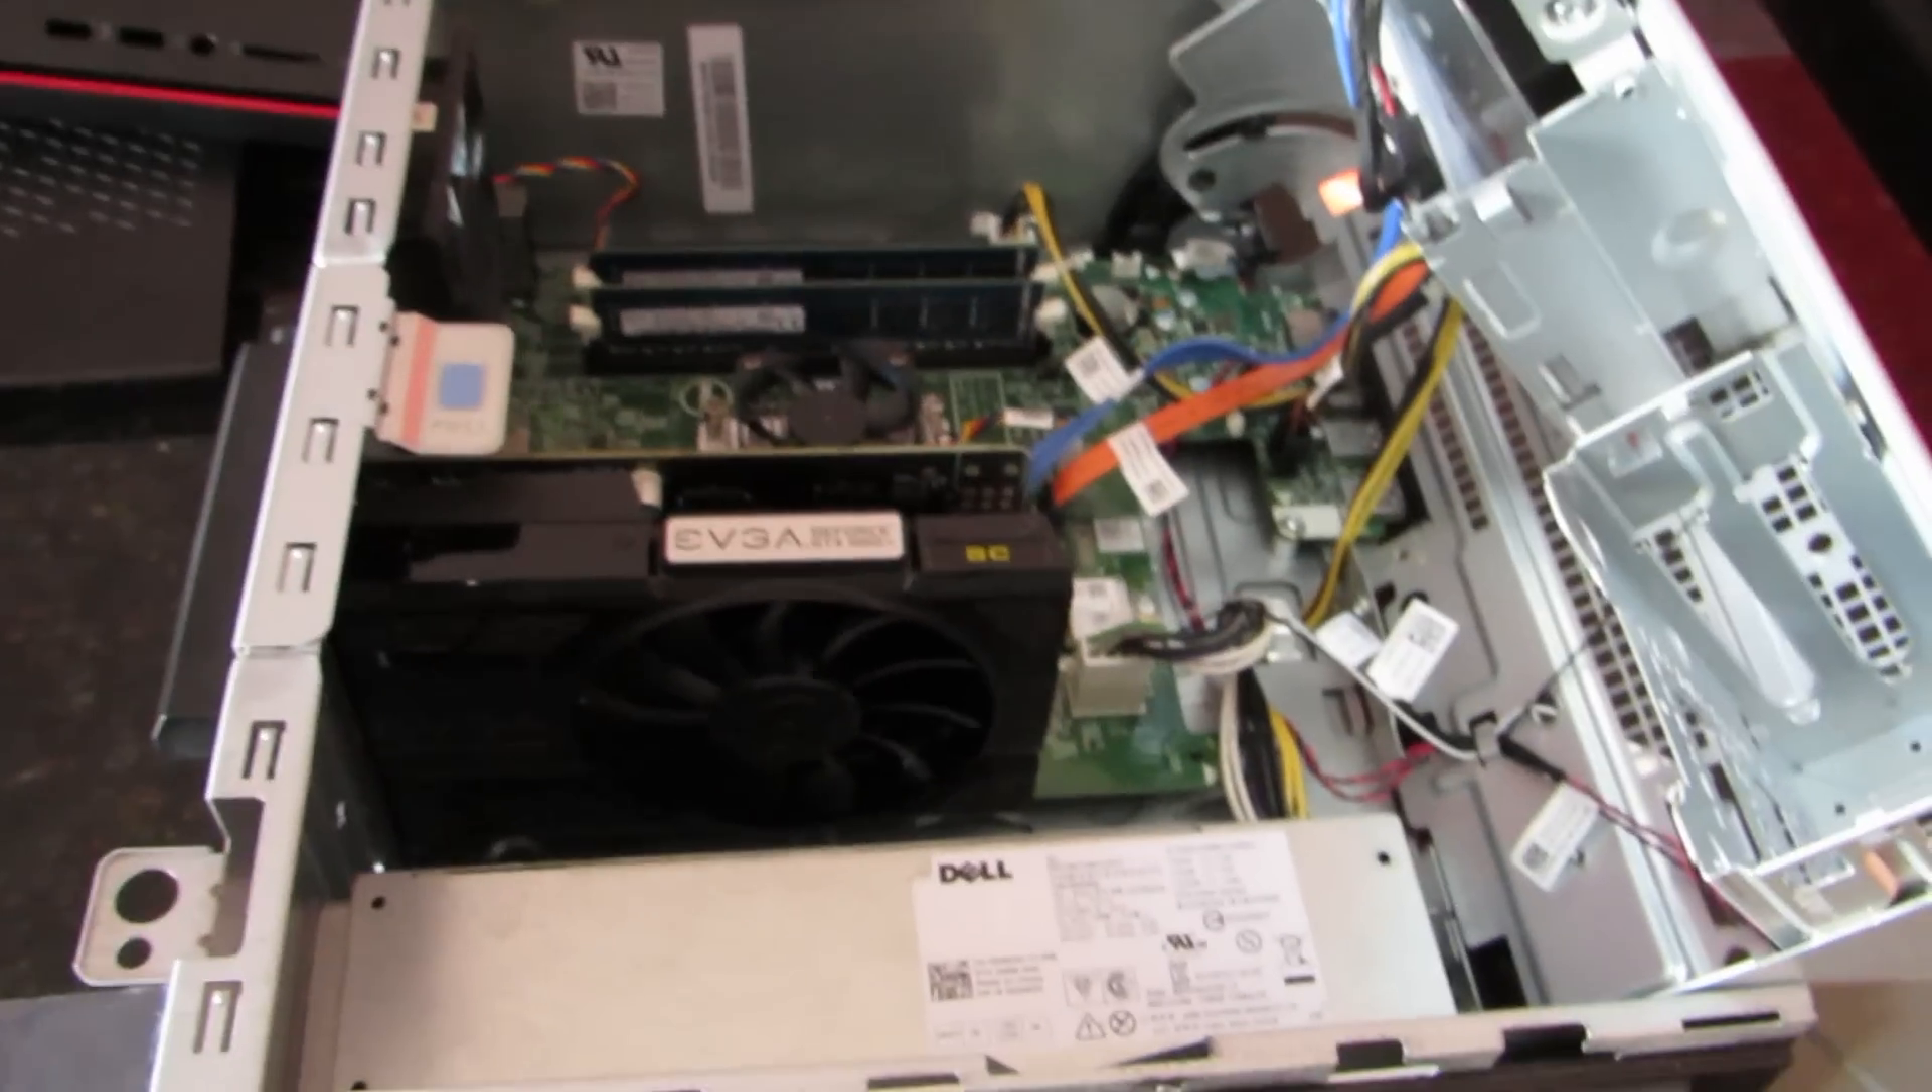Really tight fit. So guys the card did end up fitting.